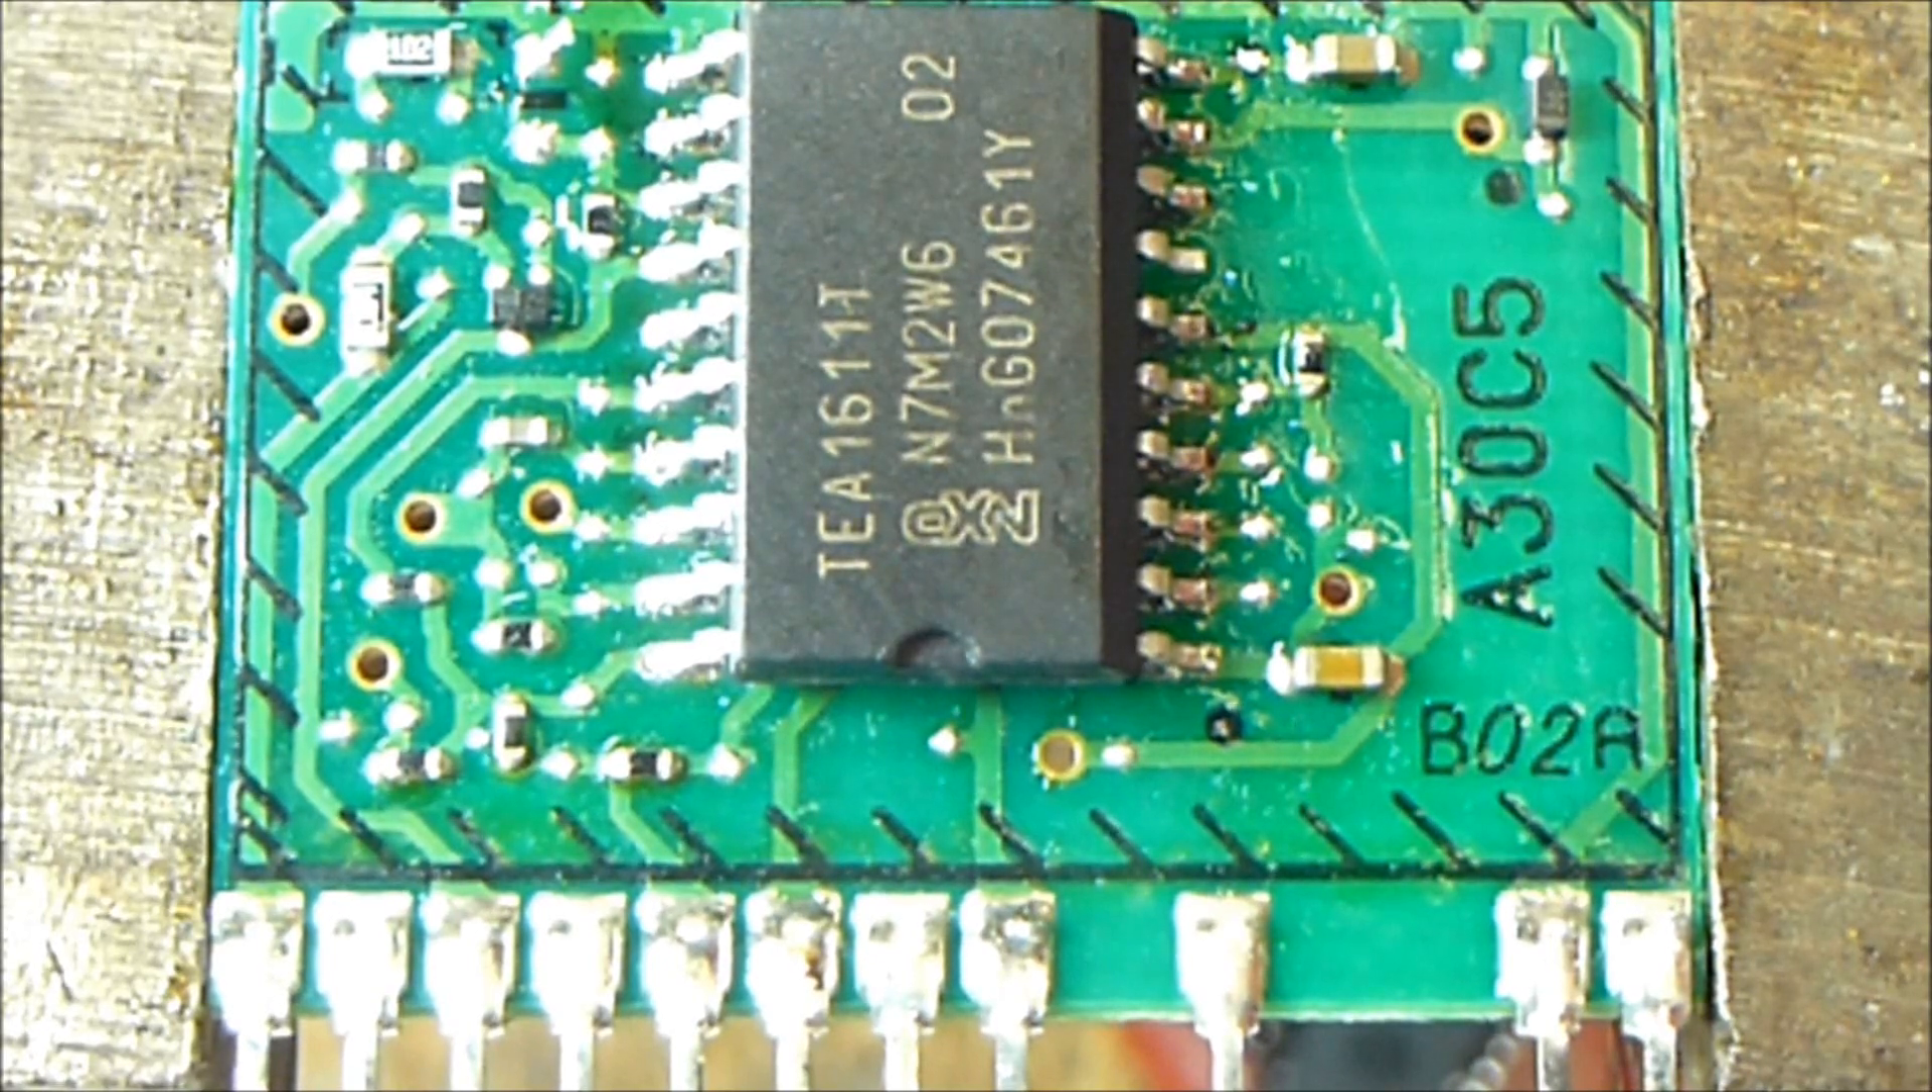Got the new chip on the board.